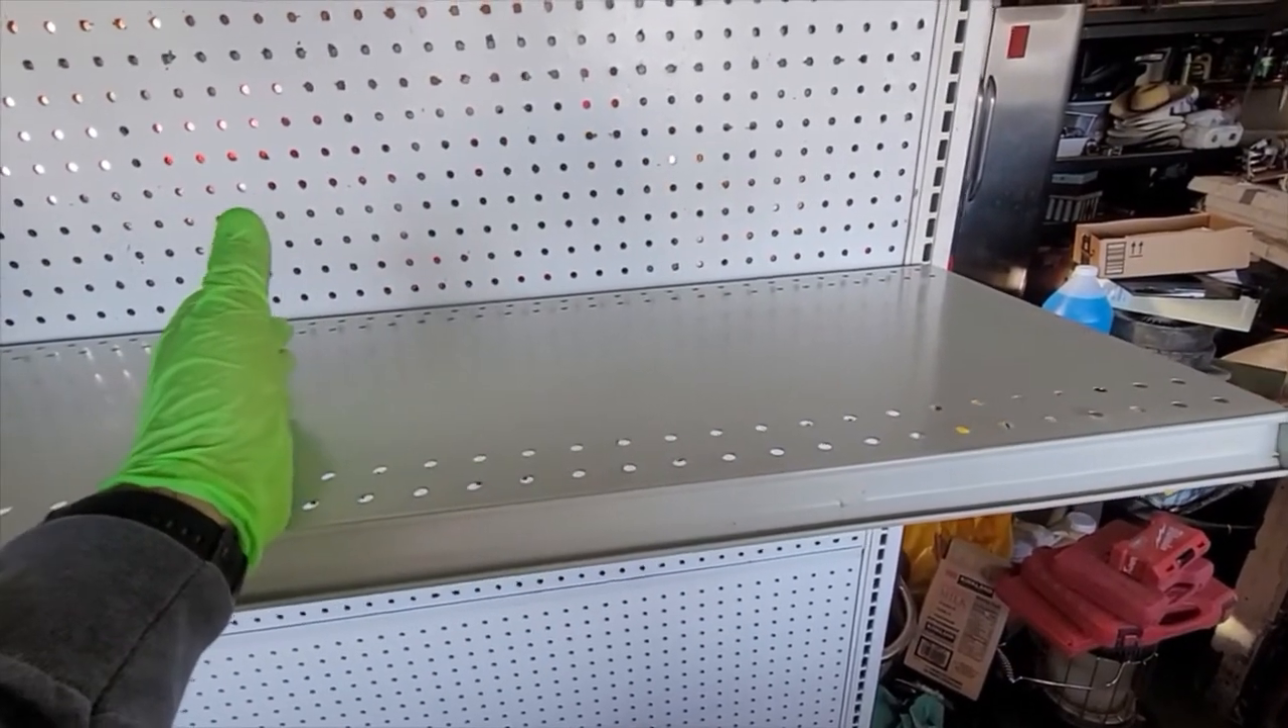And just like that the shelf is in and this will probably become my testing bed for at least the next little foreseeable future.